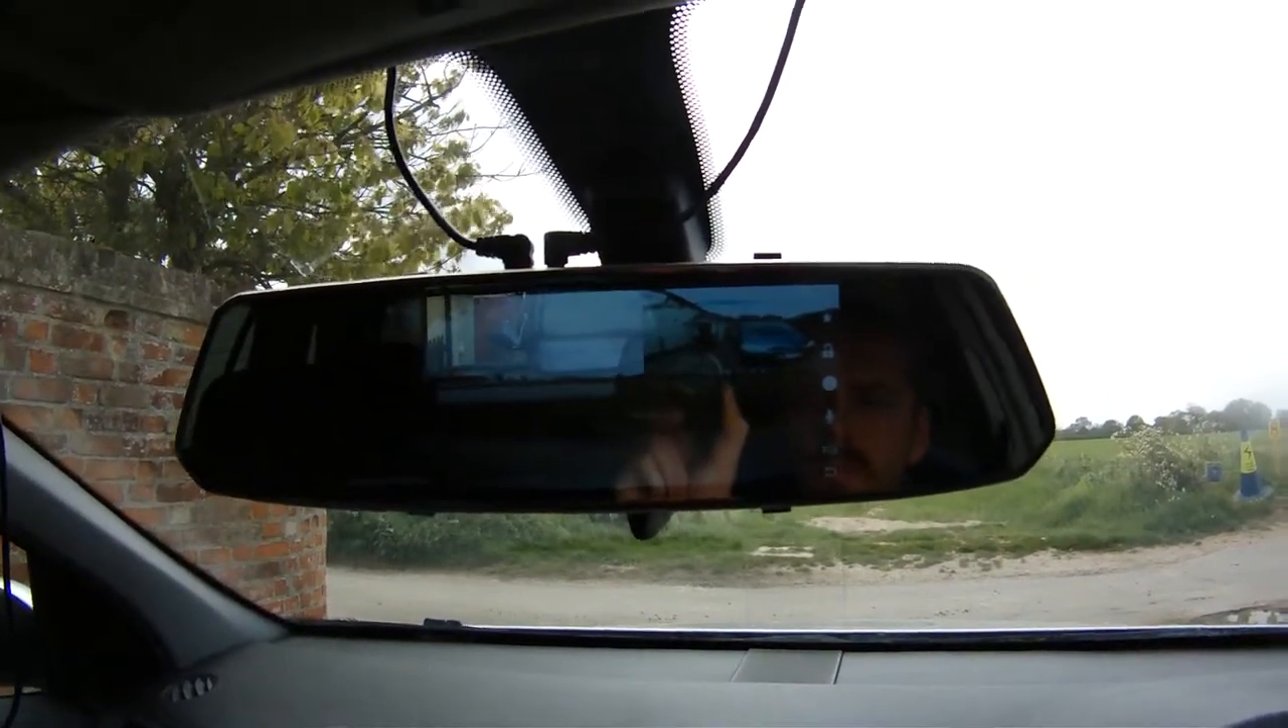The camera is installed. You've got your front and your back.